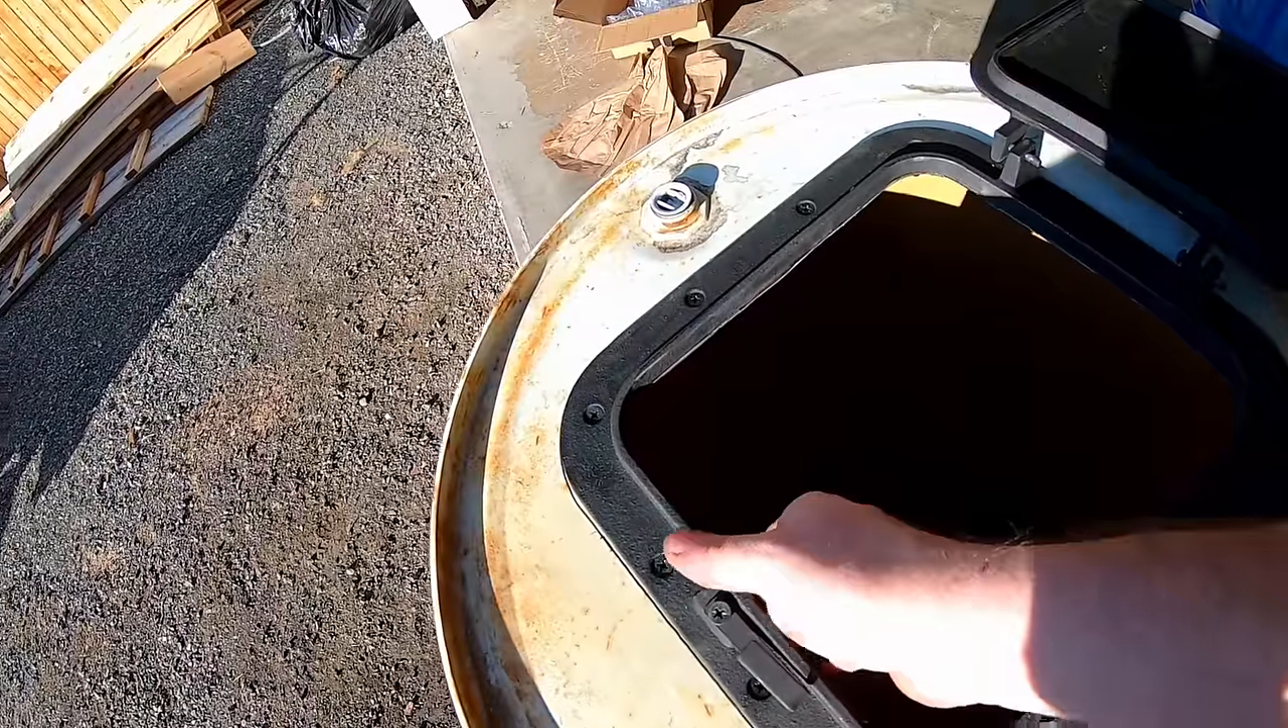The door is done It's all bolted in.